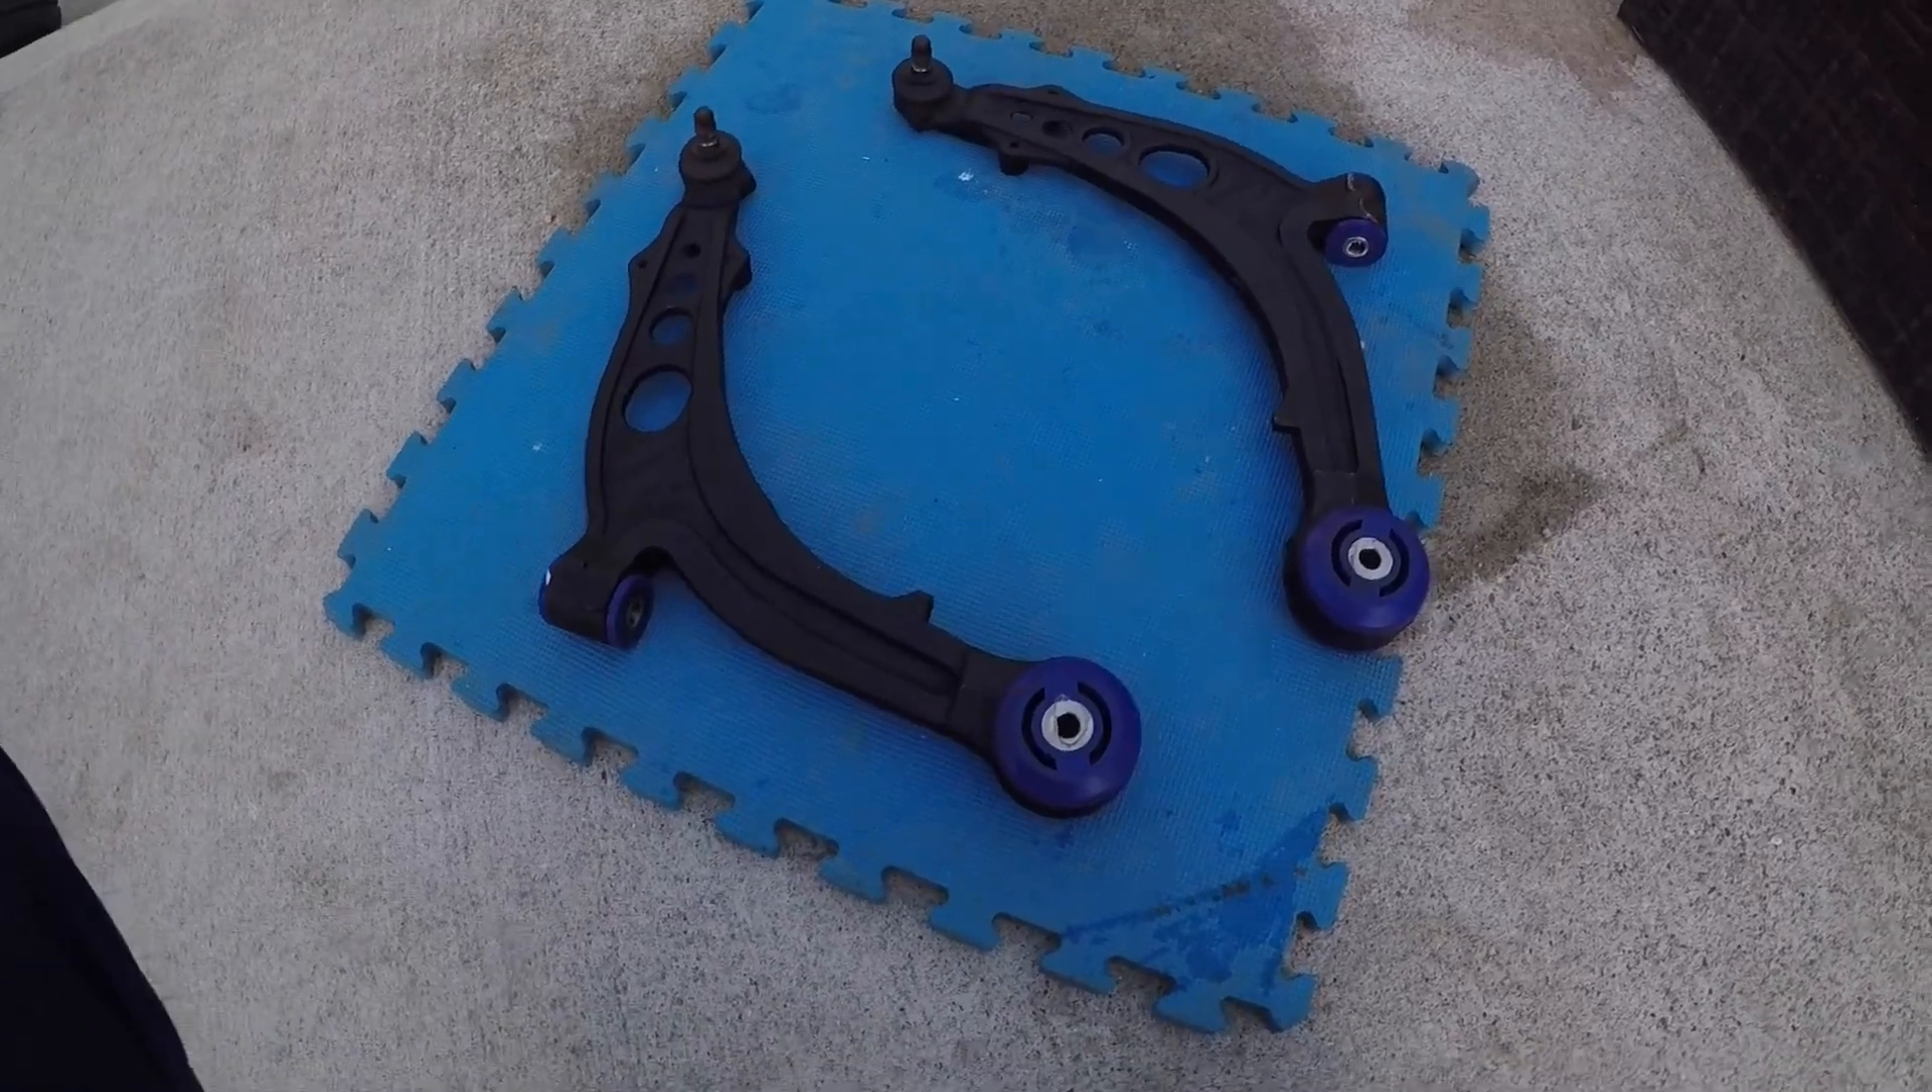All bushes done we've got all collars fitted.